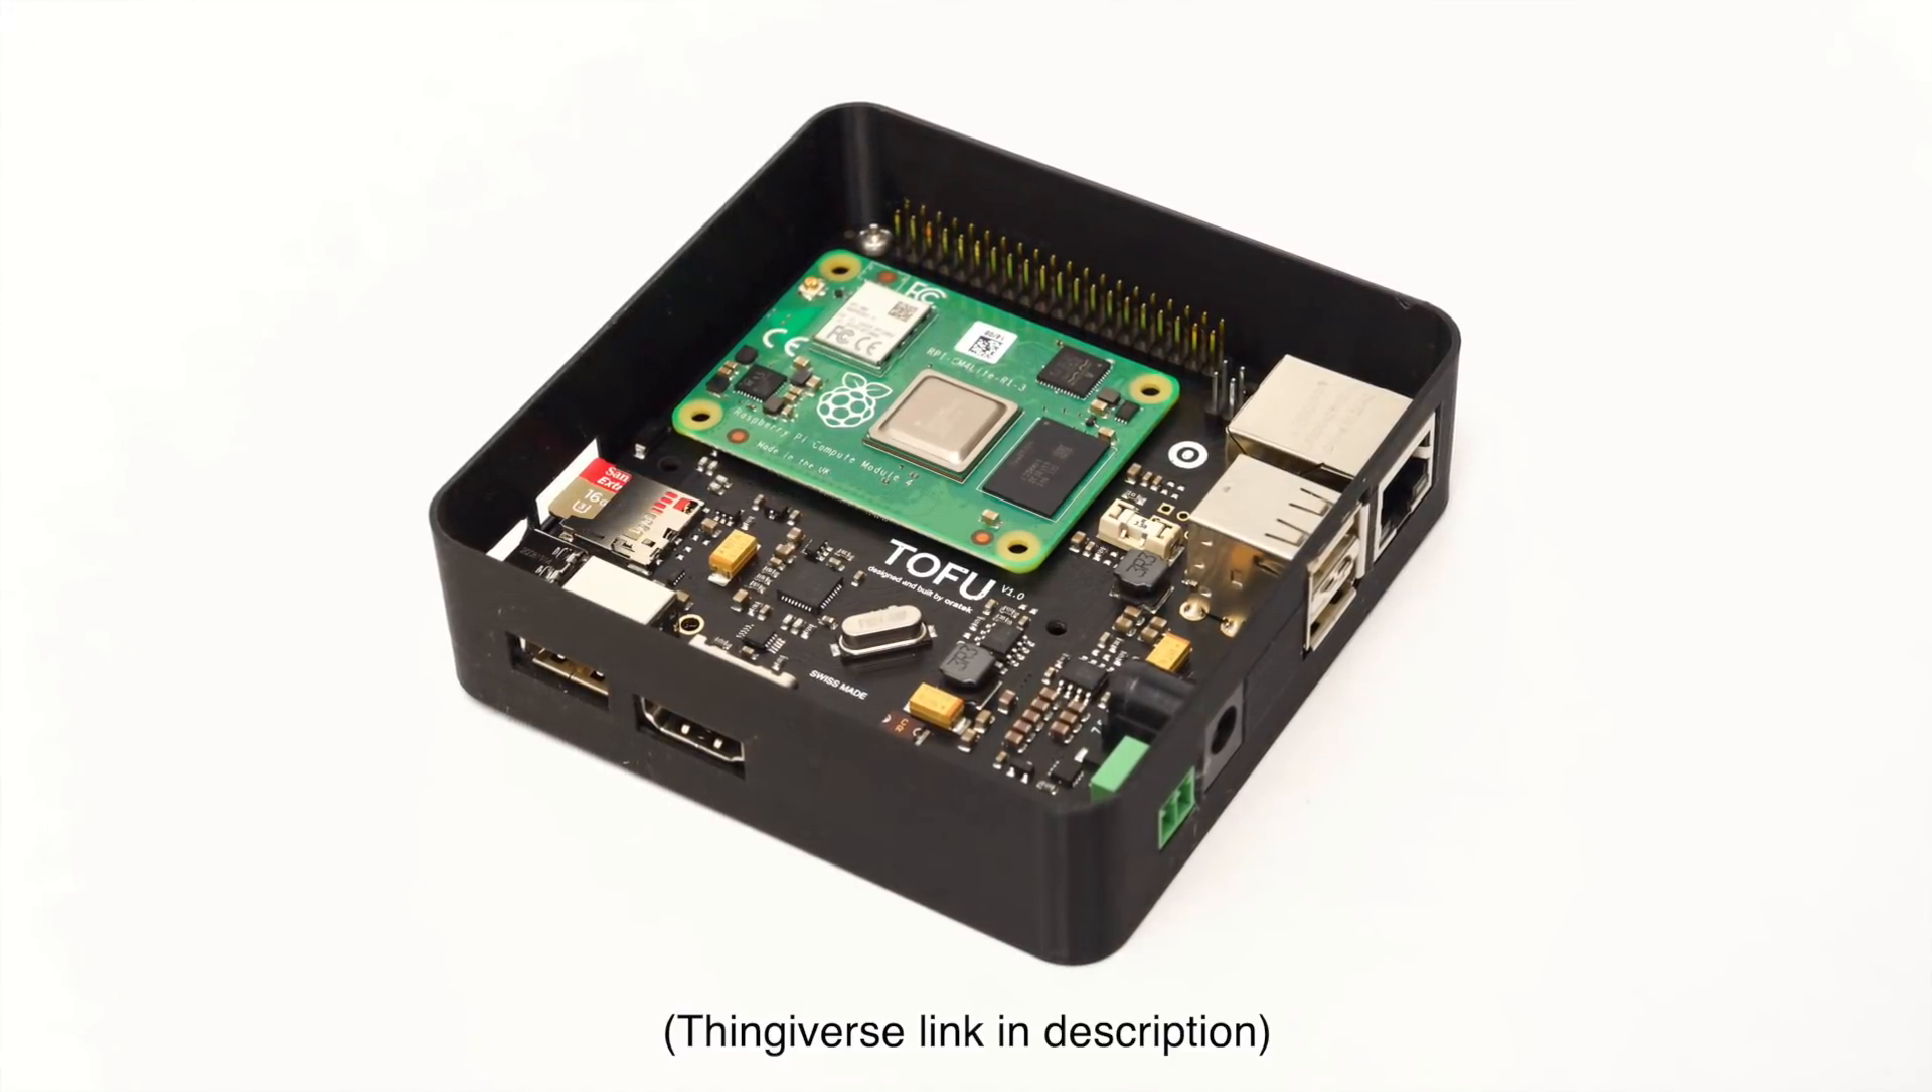I haven't finished off the case with a fan on top yet, but with its built-in M .2 slot, this is now one of the most flexible small Pi desktop options out there.